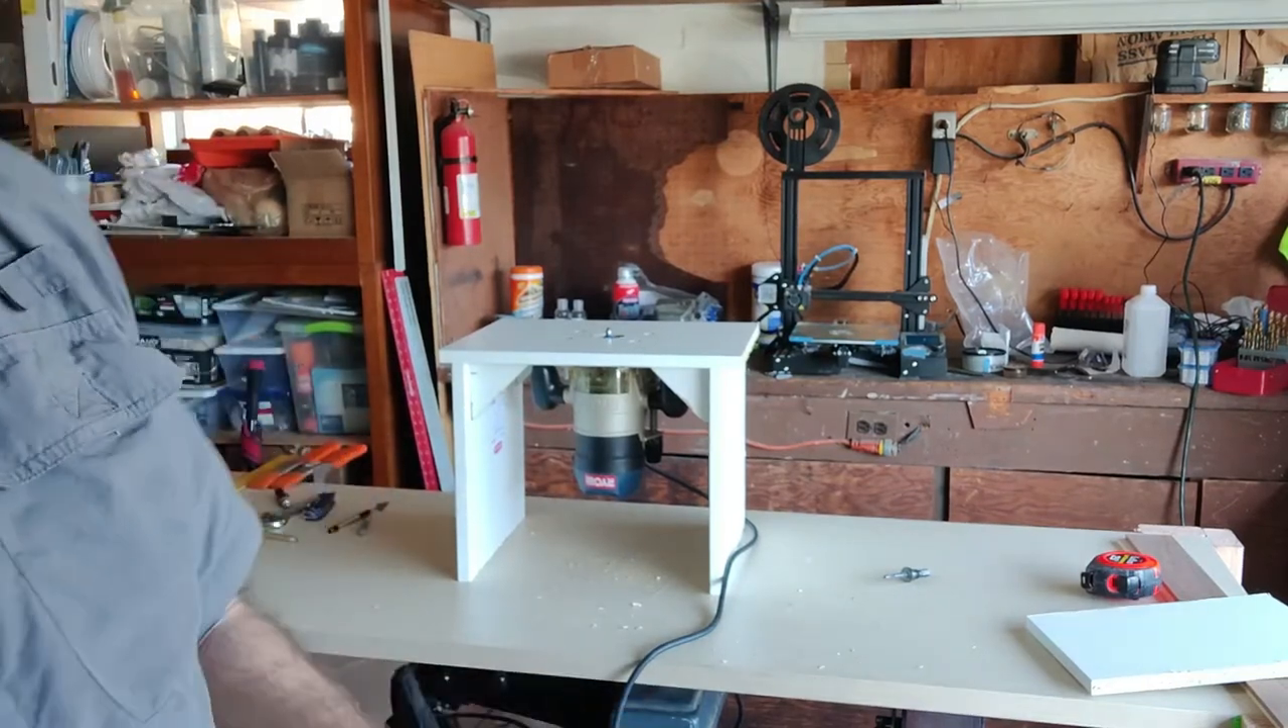The table's on, the router's mounted at the bottom.